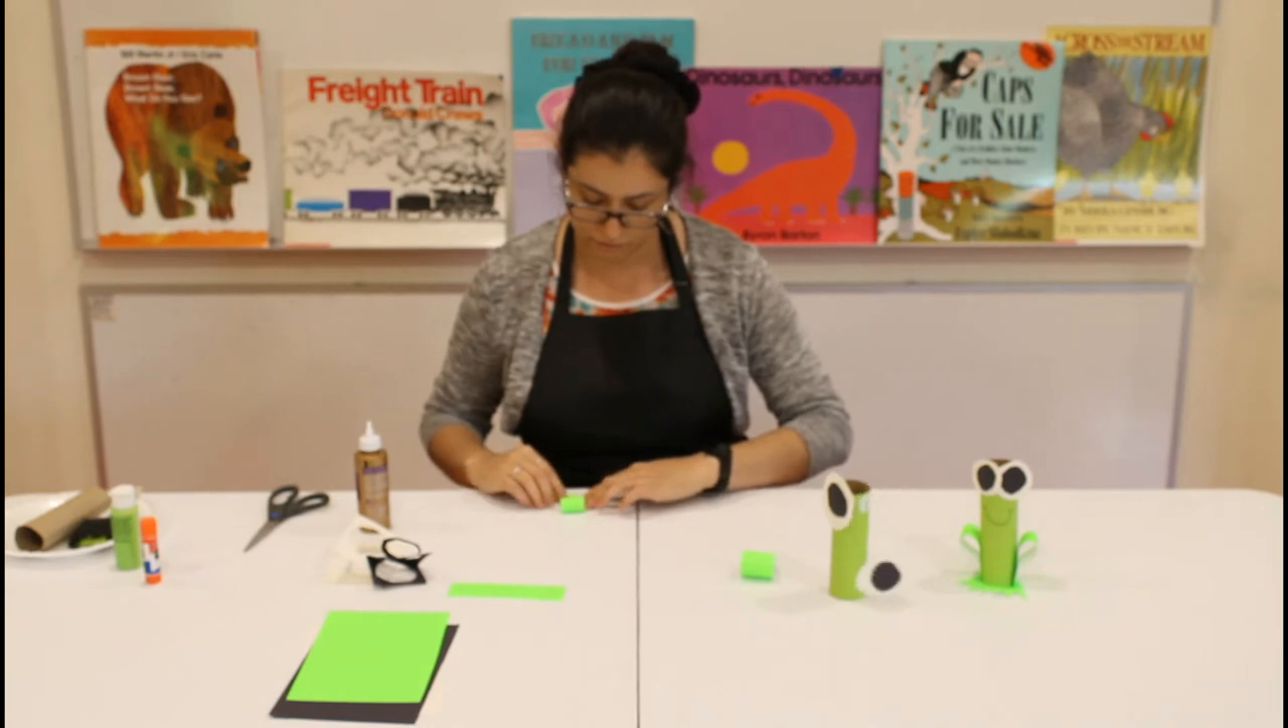Oh no, his eye fell off.